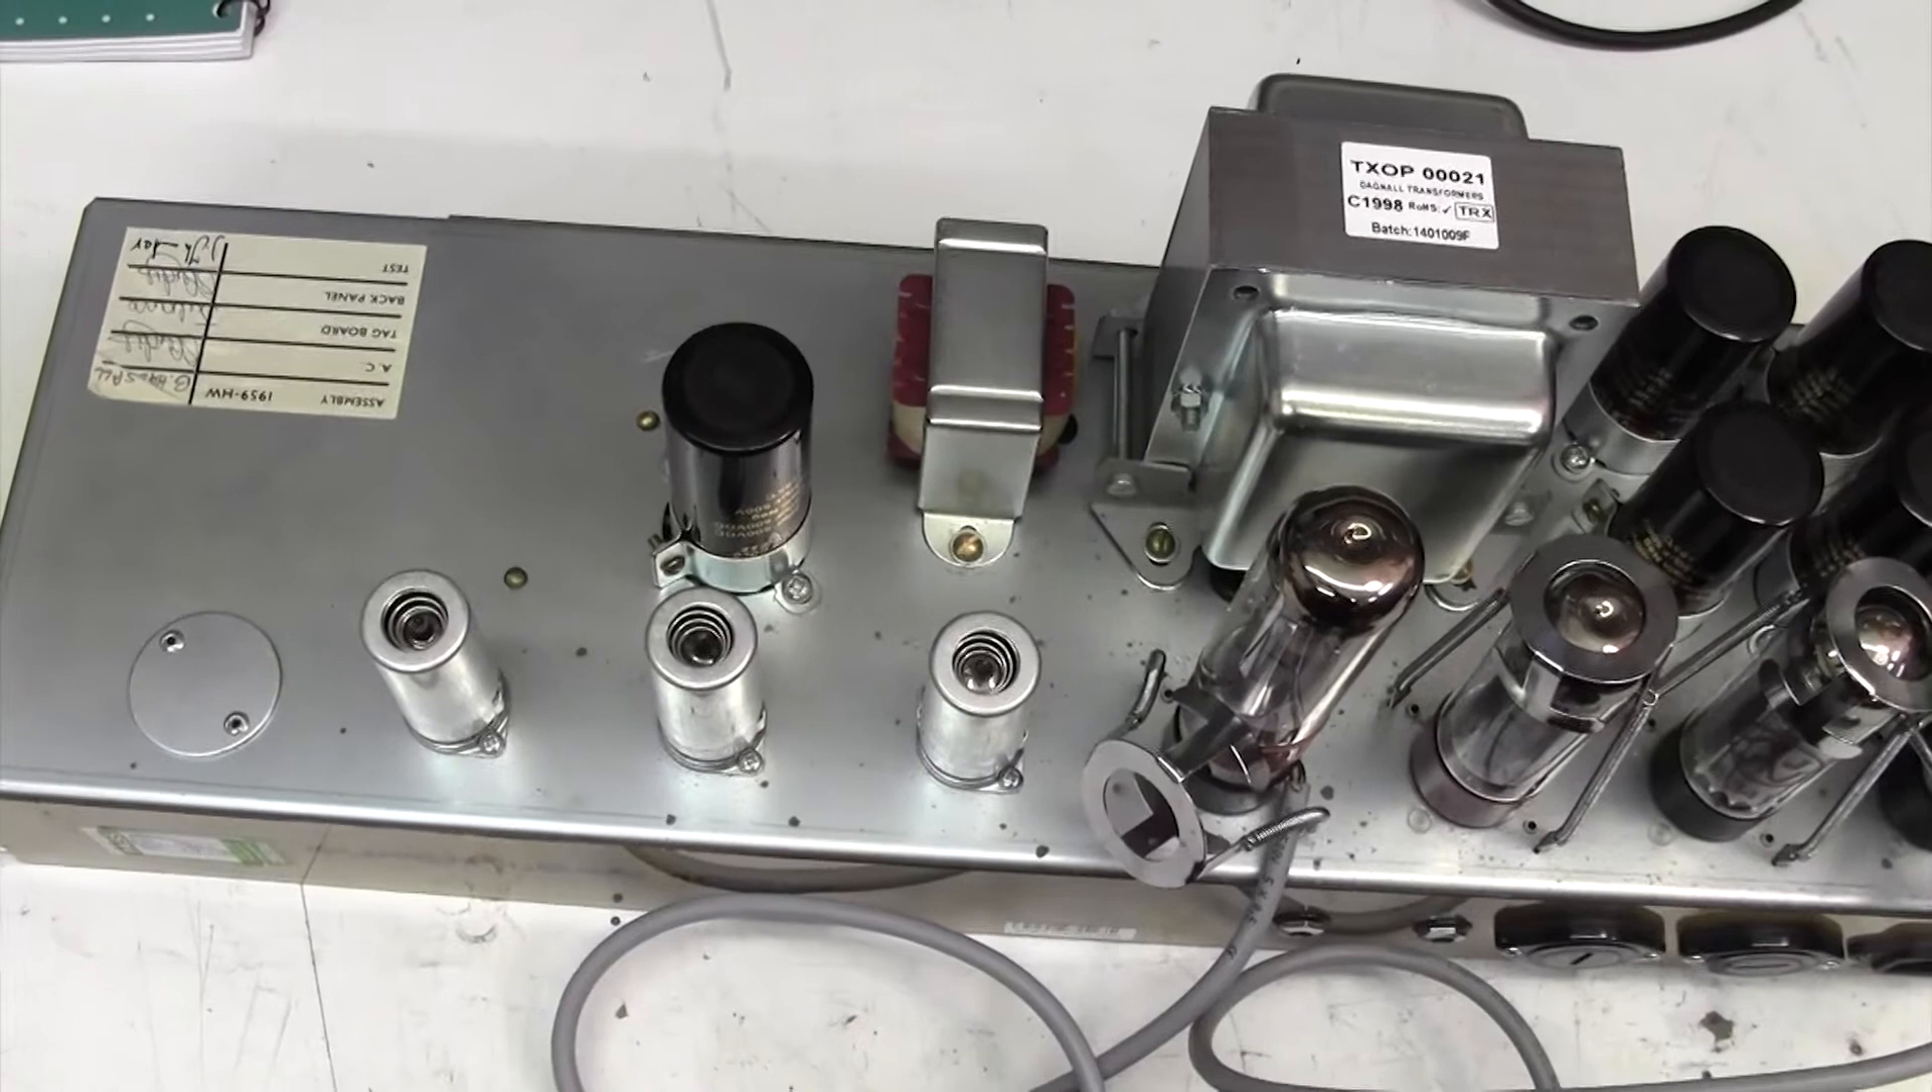I've removed the chassis now from the amplifier and here it is up on the bench top side.